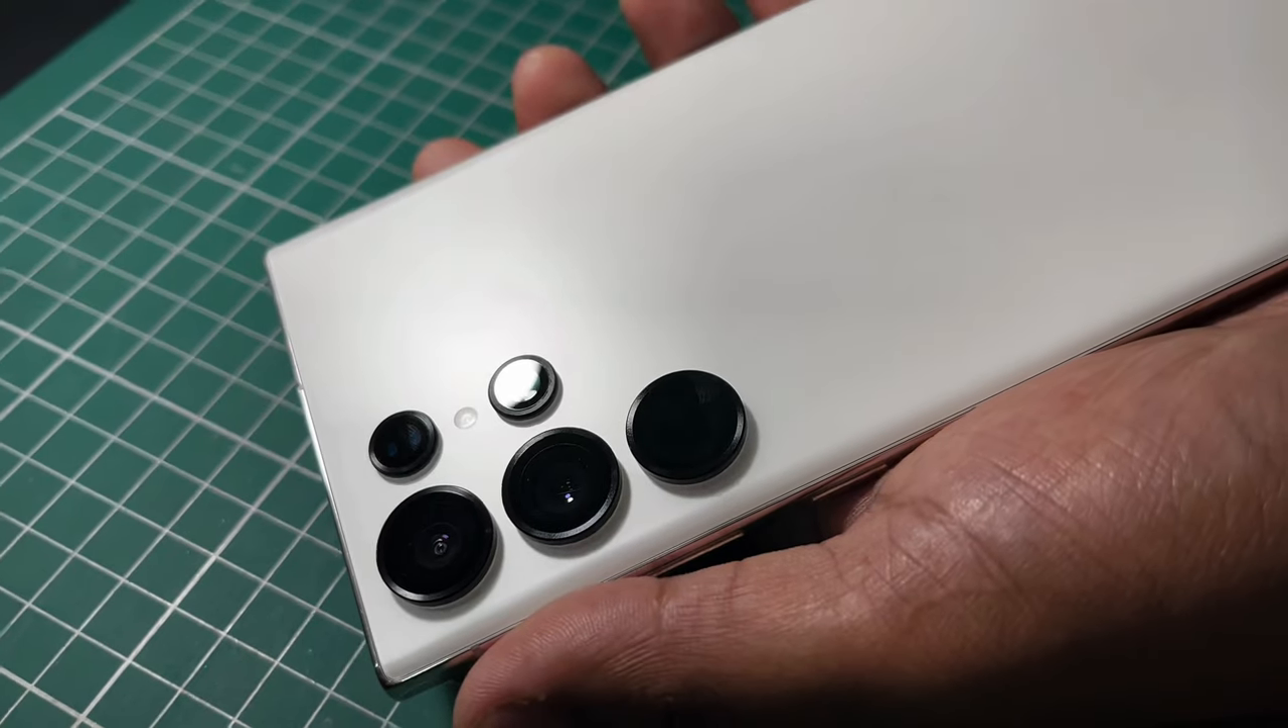So now at the final stage, we'll just remove the case from the lens covers and you can see how beautifully the lens, camera lens protectors are attached with our Samsung S23 Ultra.